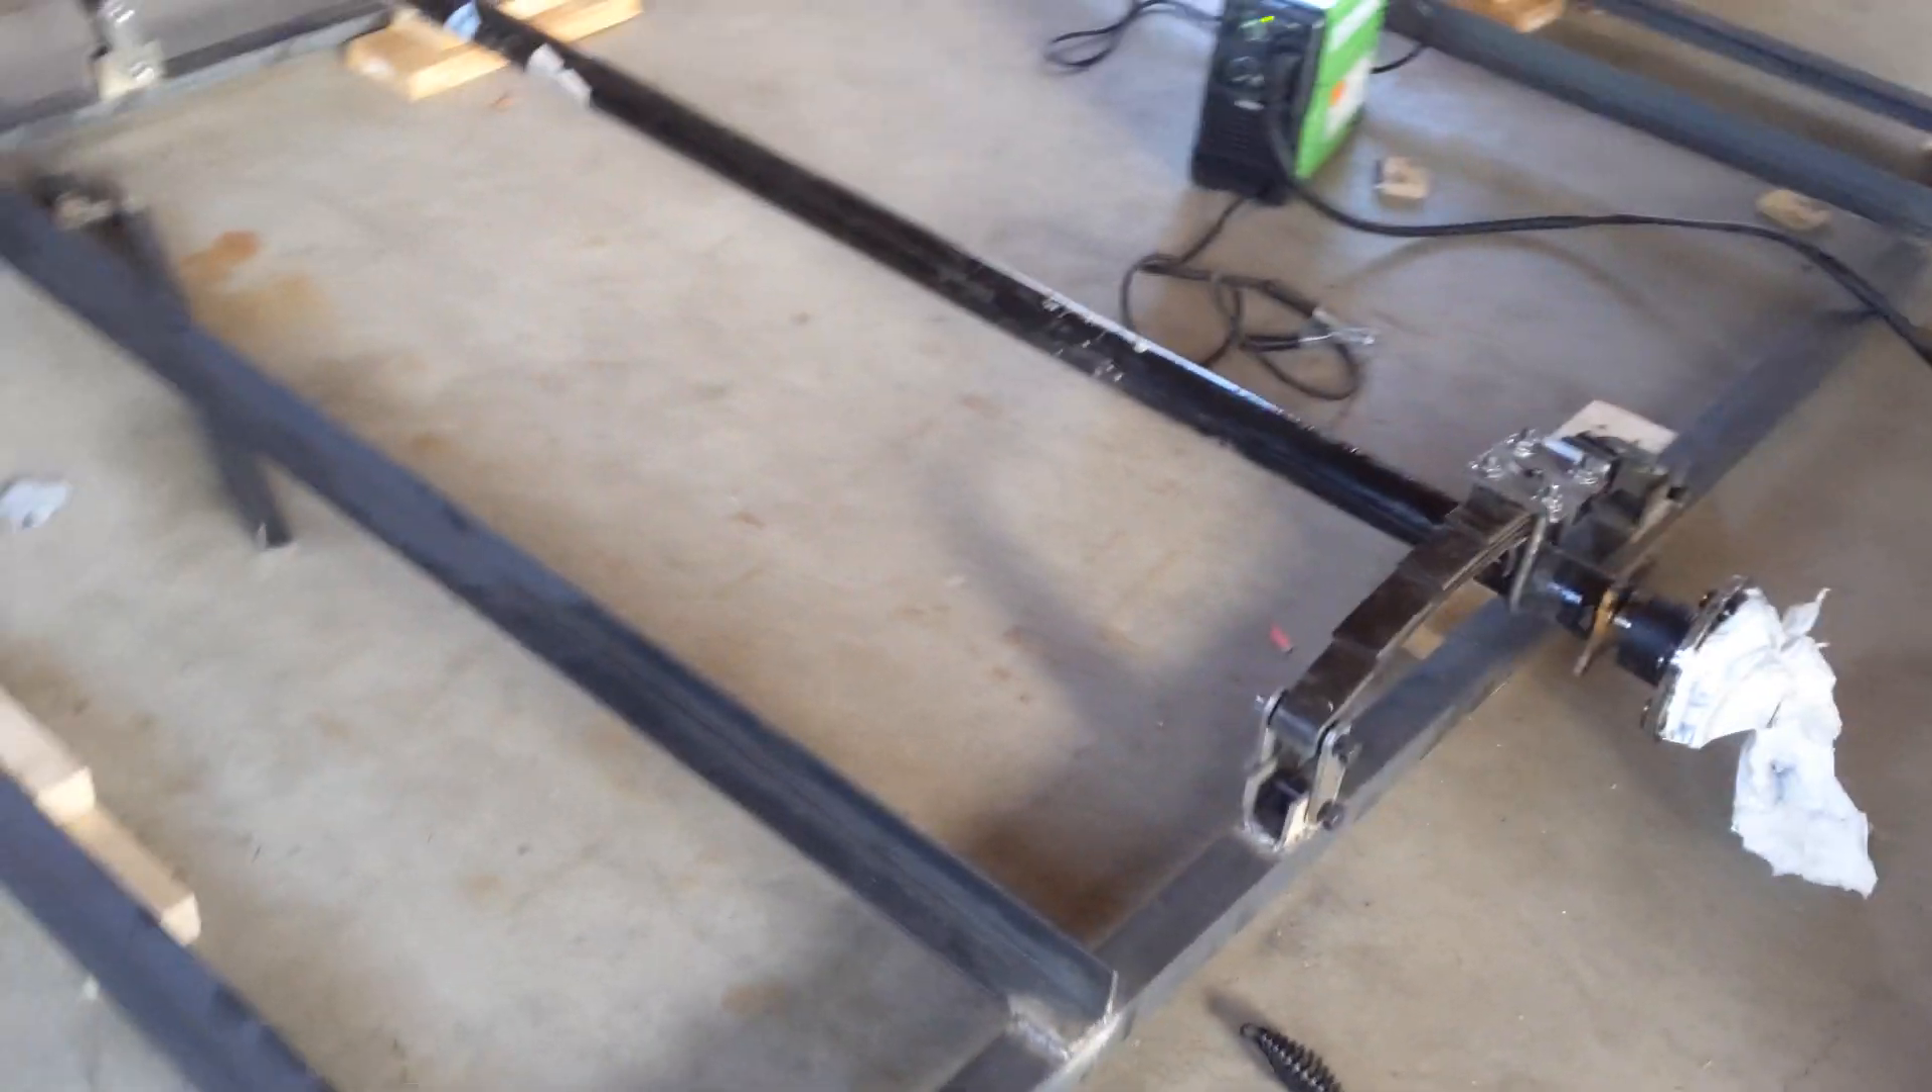Now that is that the axle is attached this trailer is almost done.